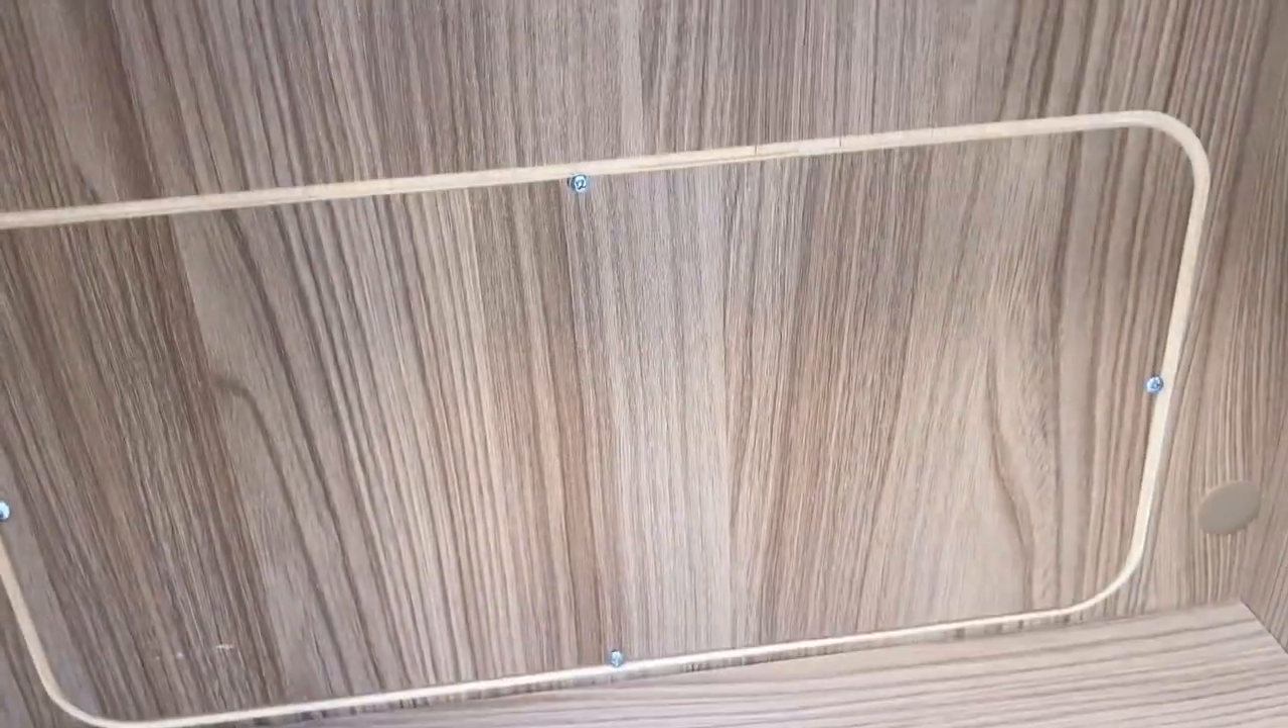There we are all panels back on nice and nice and secure all the screws back in the right places job done.